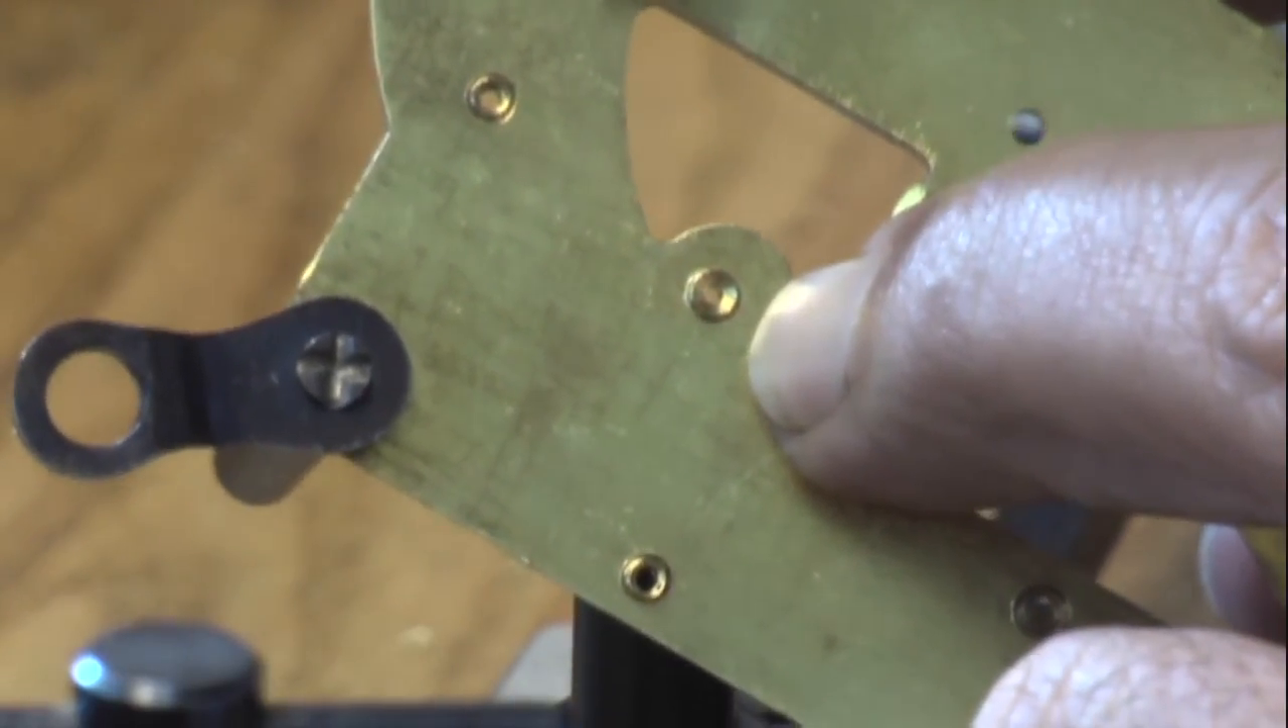And now You have the bushing inserted into the plate Ready for a beautiful pivot.